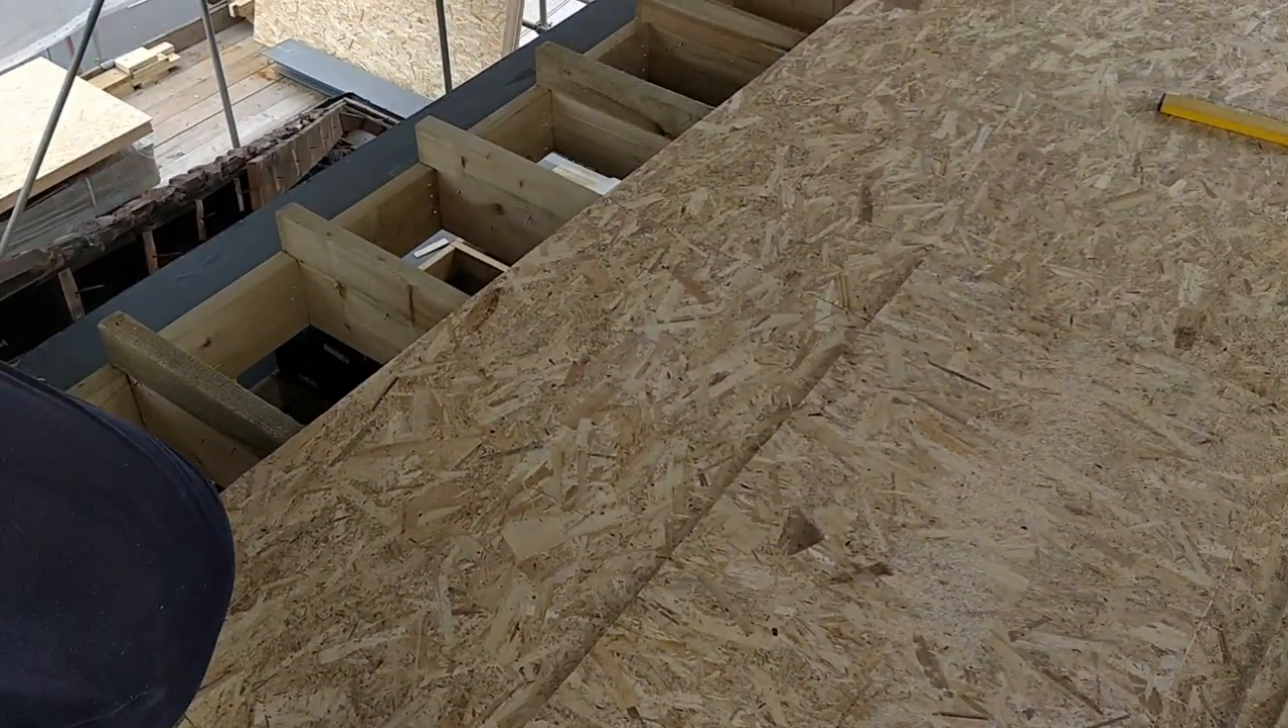We've got all of these 11mm OSB boards almost done now.